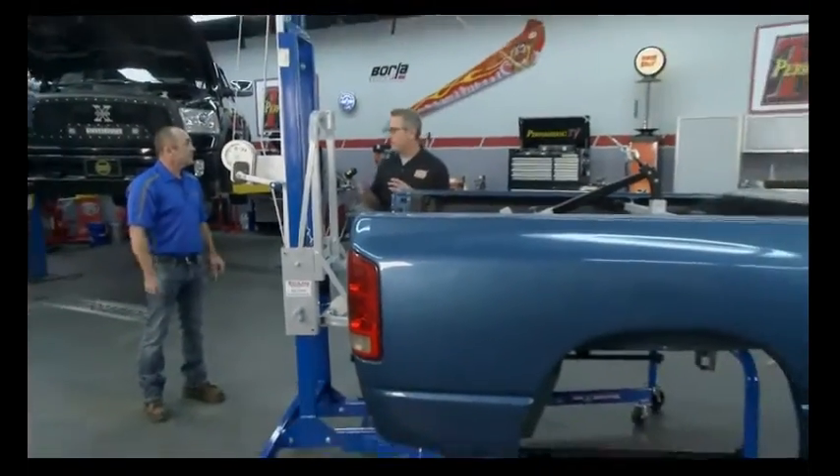We've got the bed off, and now we set it on the bed dolly.